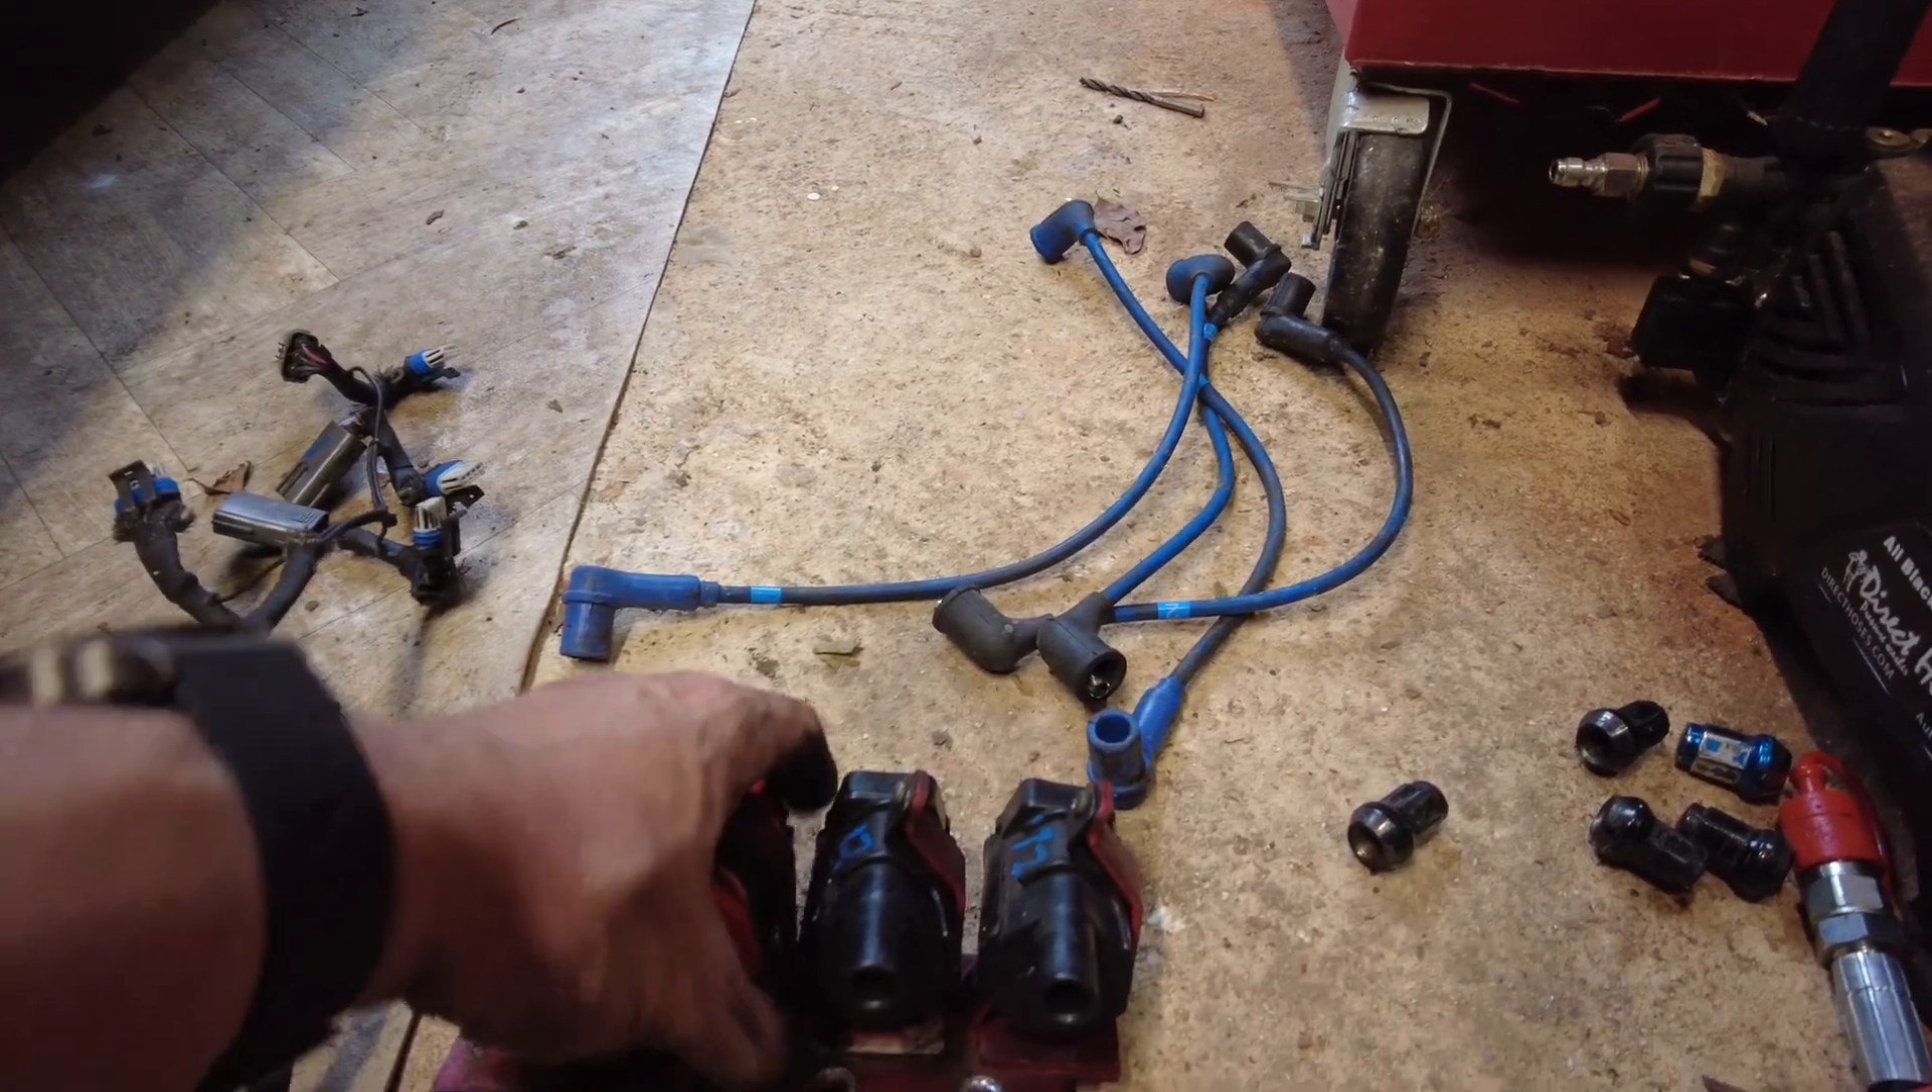Here is the D585 system all taken off. So these are the coils.